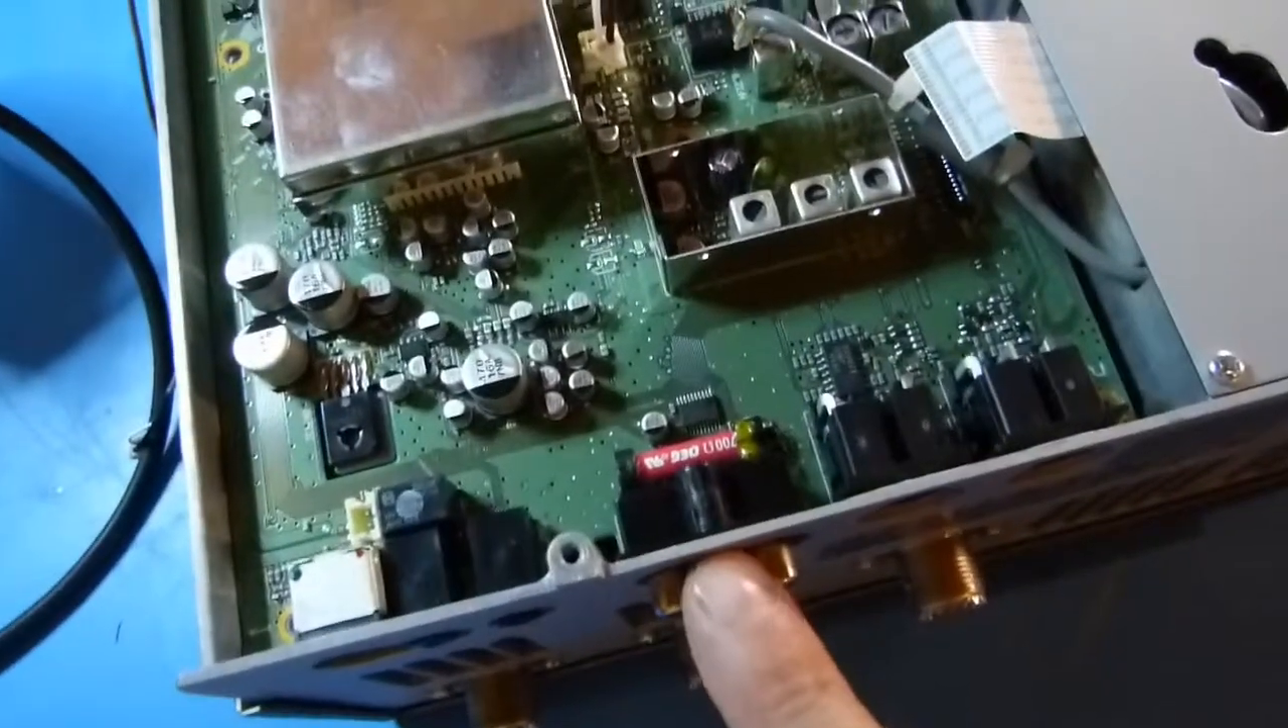OK, I've got the board mounted back in the radio here, in the chassis, and I'm going to put the mounting screws back in.